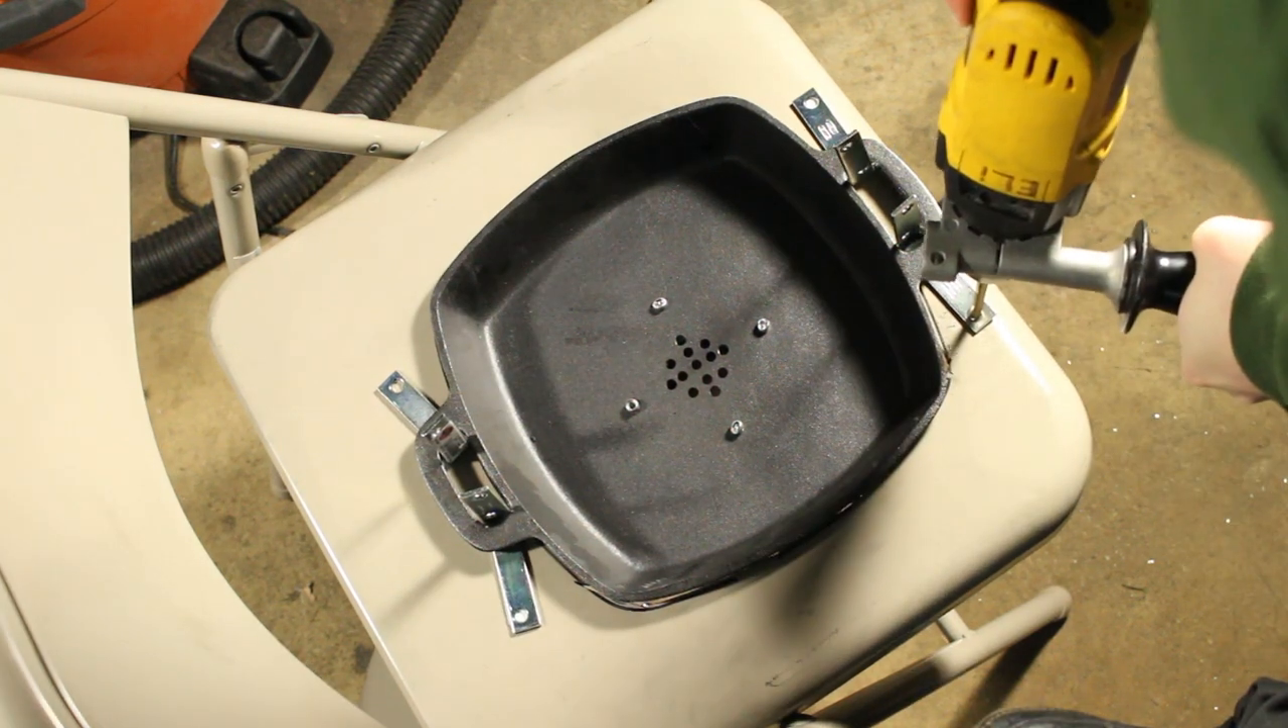Now I stuck some of these little l brackets into the handles and I'm gonna rivet them it to the seat and then bend these ends over the handle.